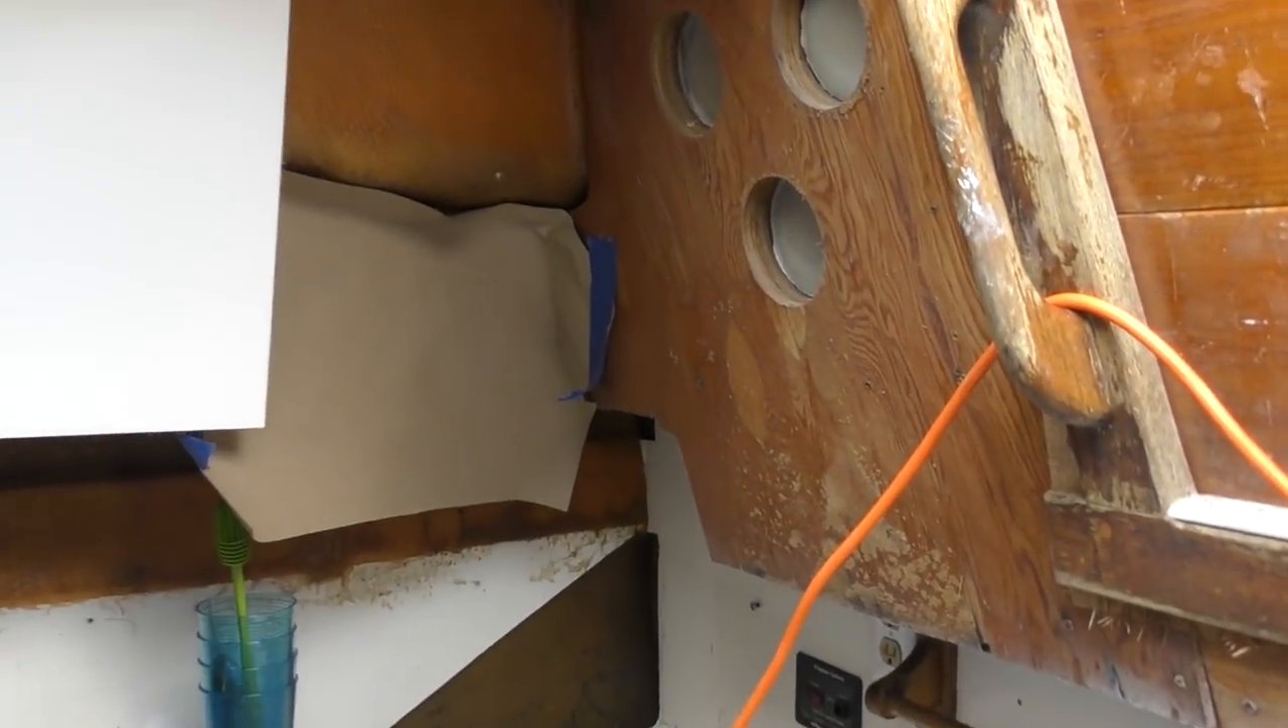I don't know if we've talked about it with you guys, but these PVC panels, they don't go all the way to the walling around the companionway.